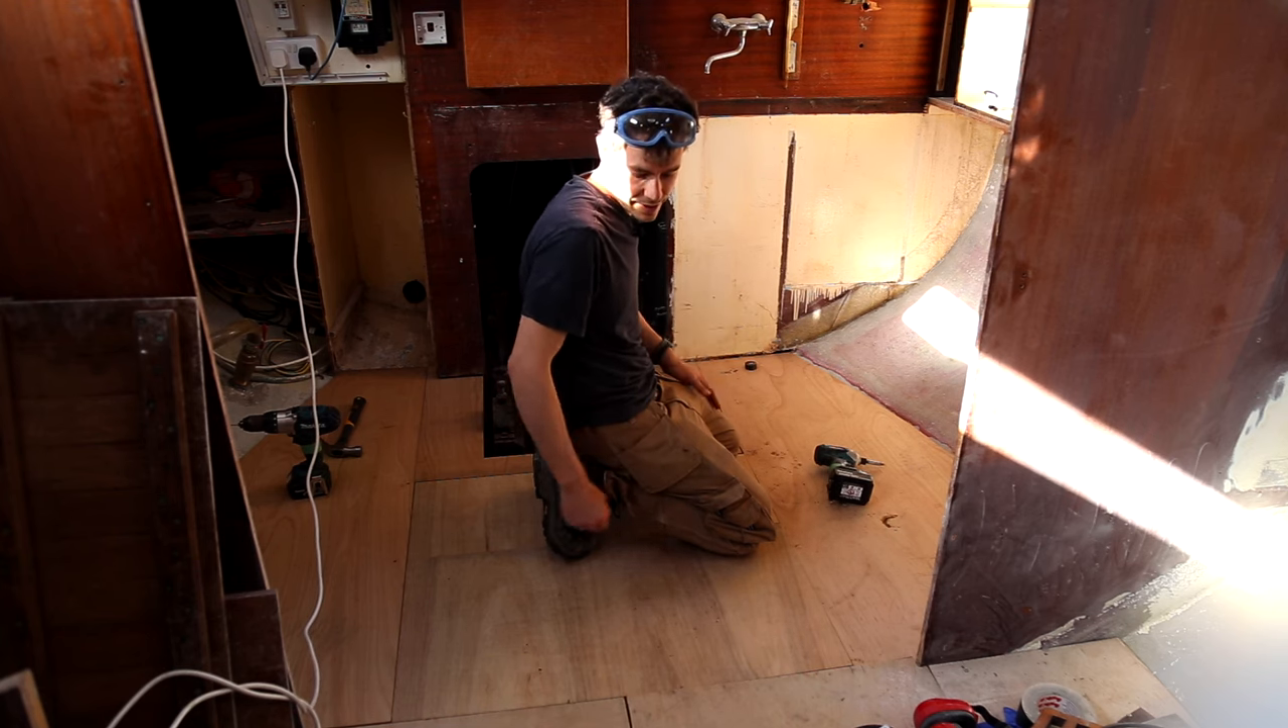Now I've got the whole floor down, it'll be great to see it clear.